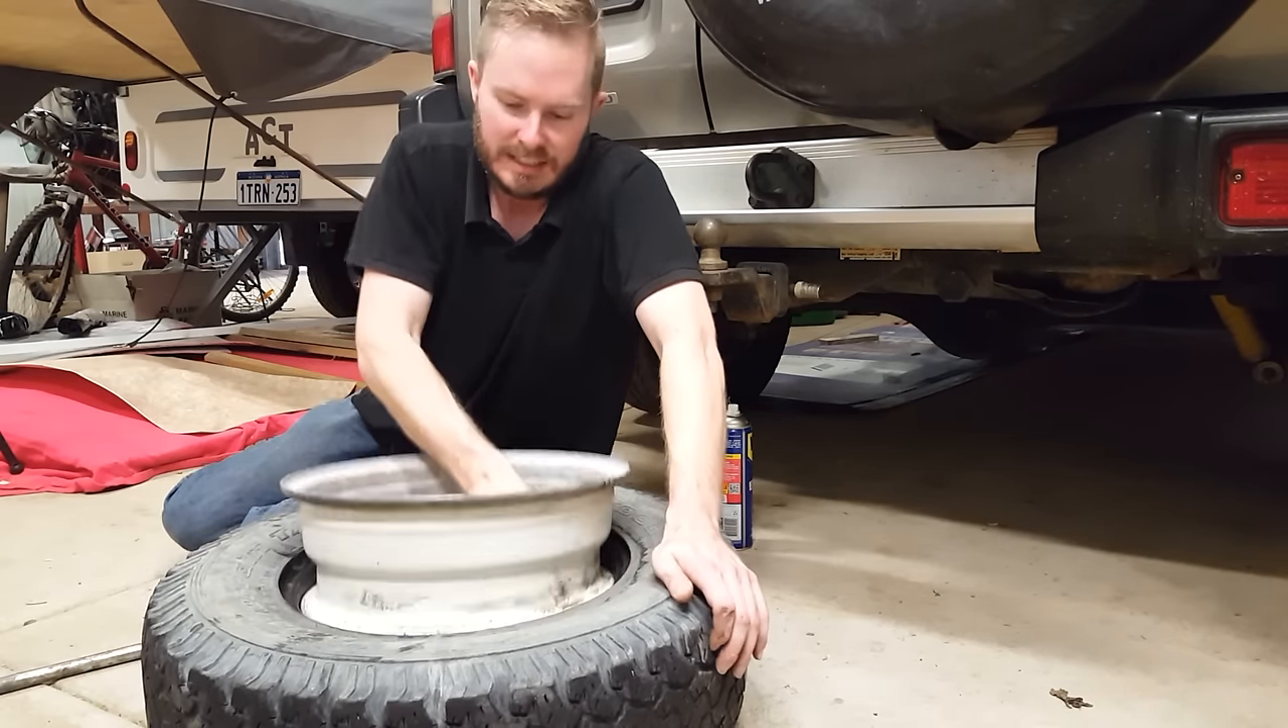That's one side of the tyre off. I've got one side over.